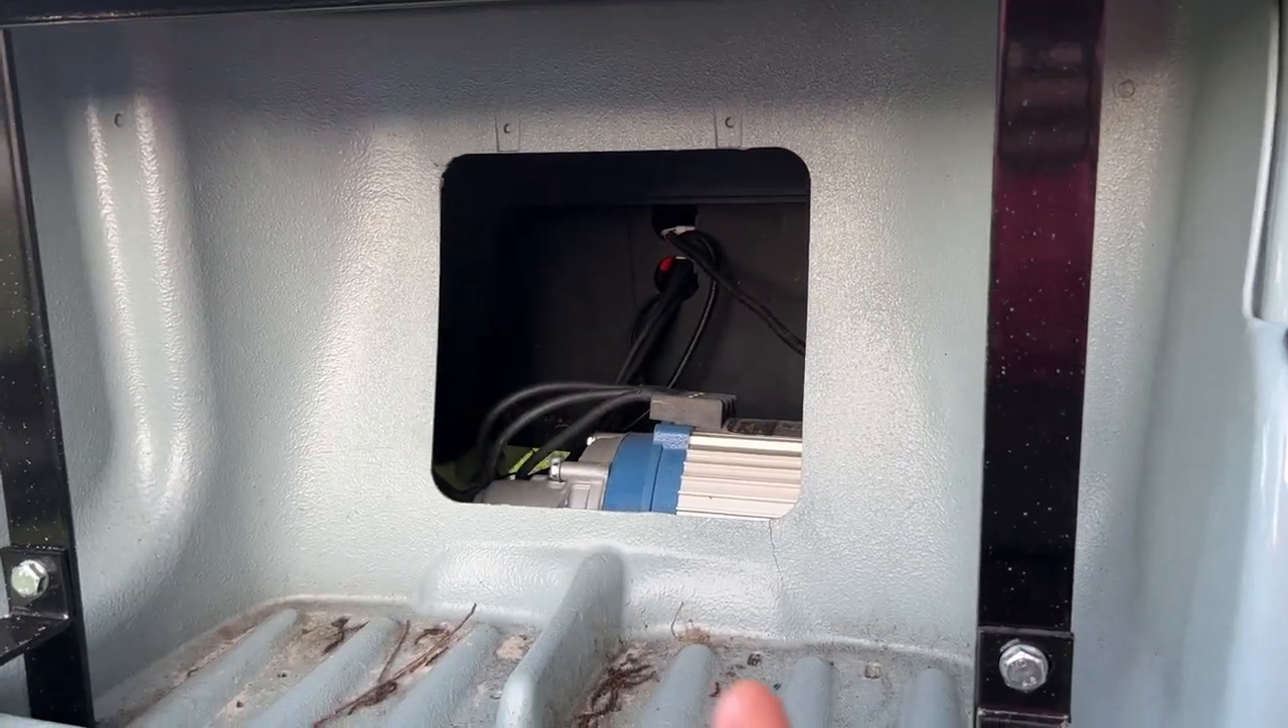I still do not have that cover back there.